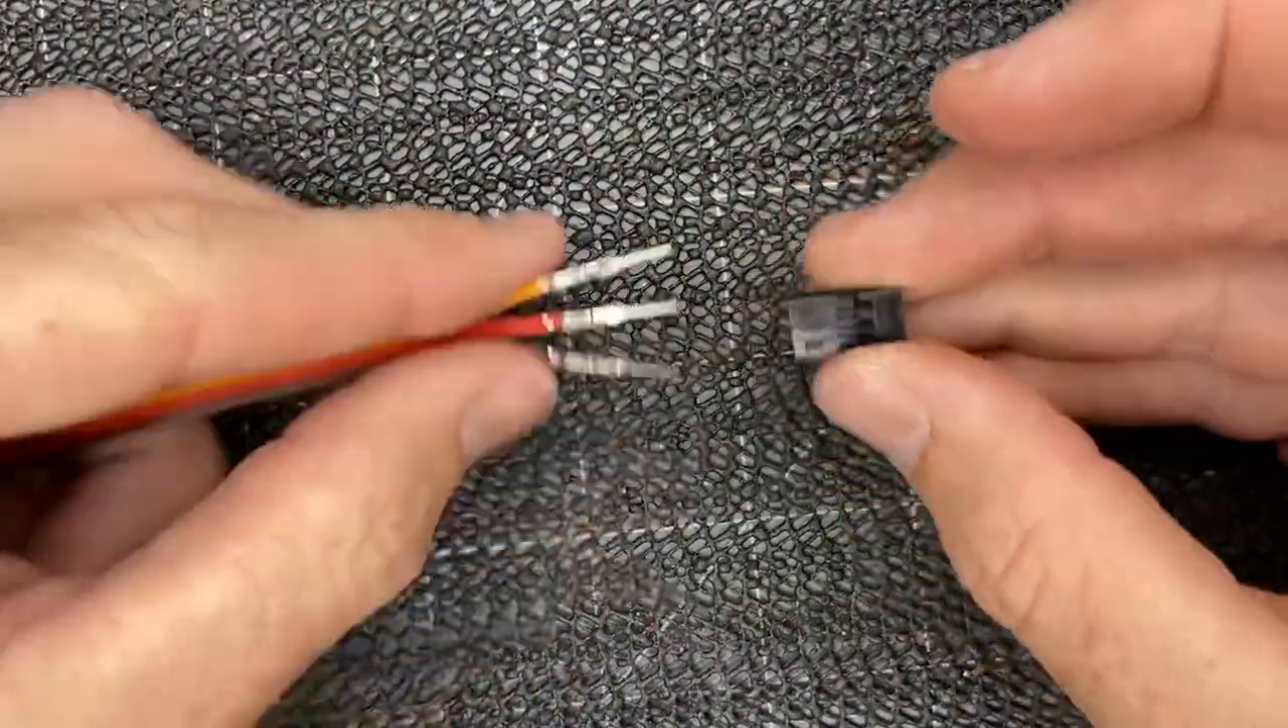We got all three wires crimped. Perfect crimps.